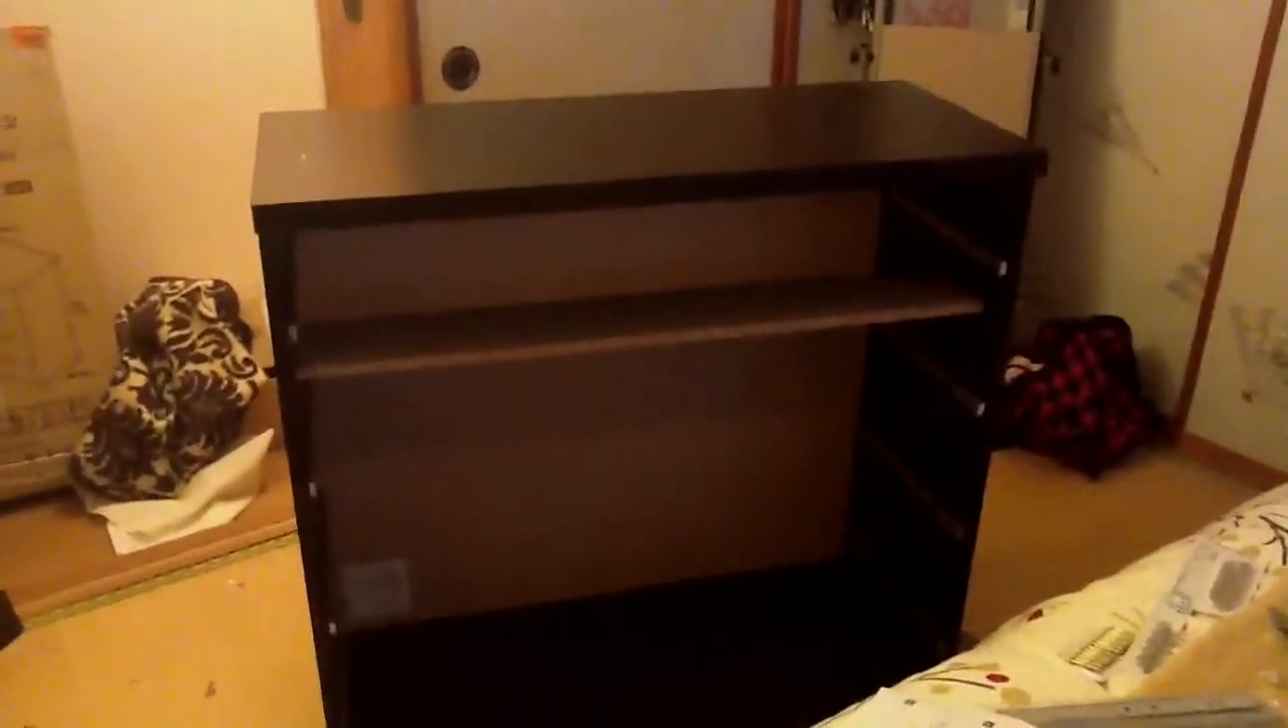I actually have a cupboard, a wardrobe coming along. I just need to put in the drawers.